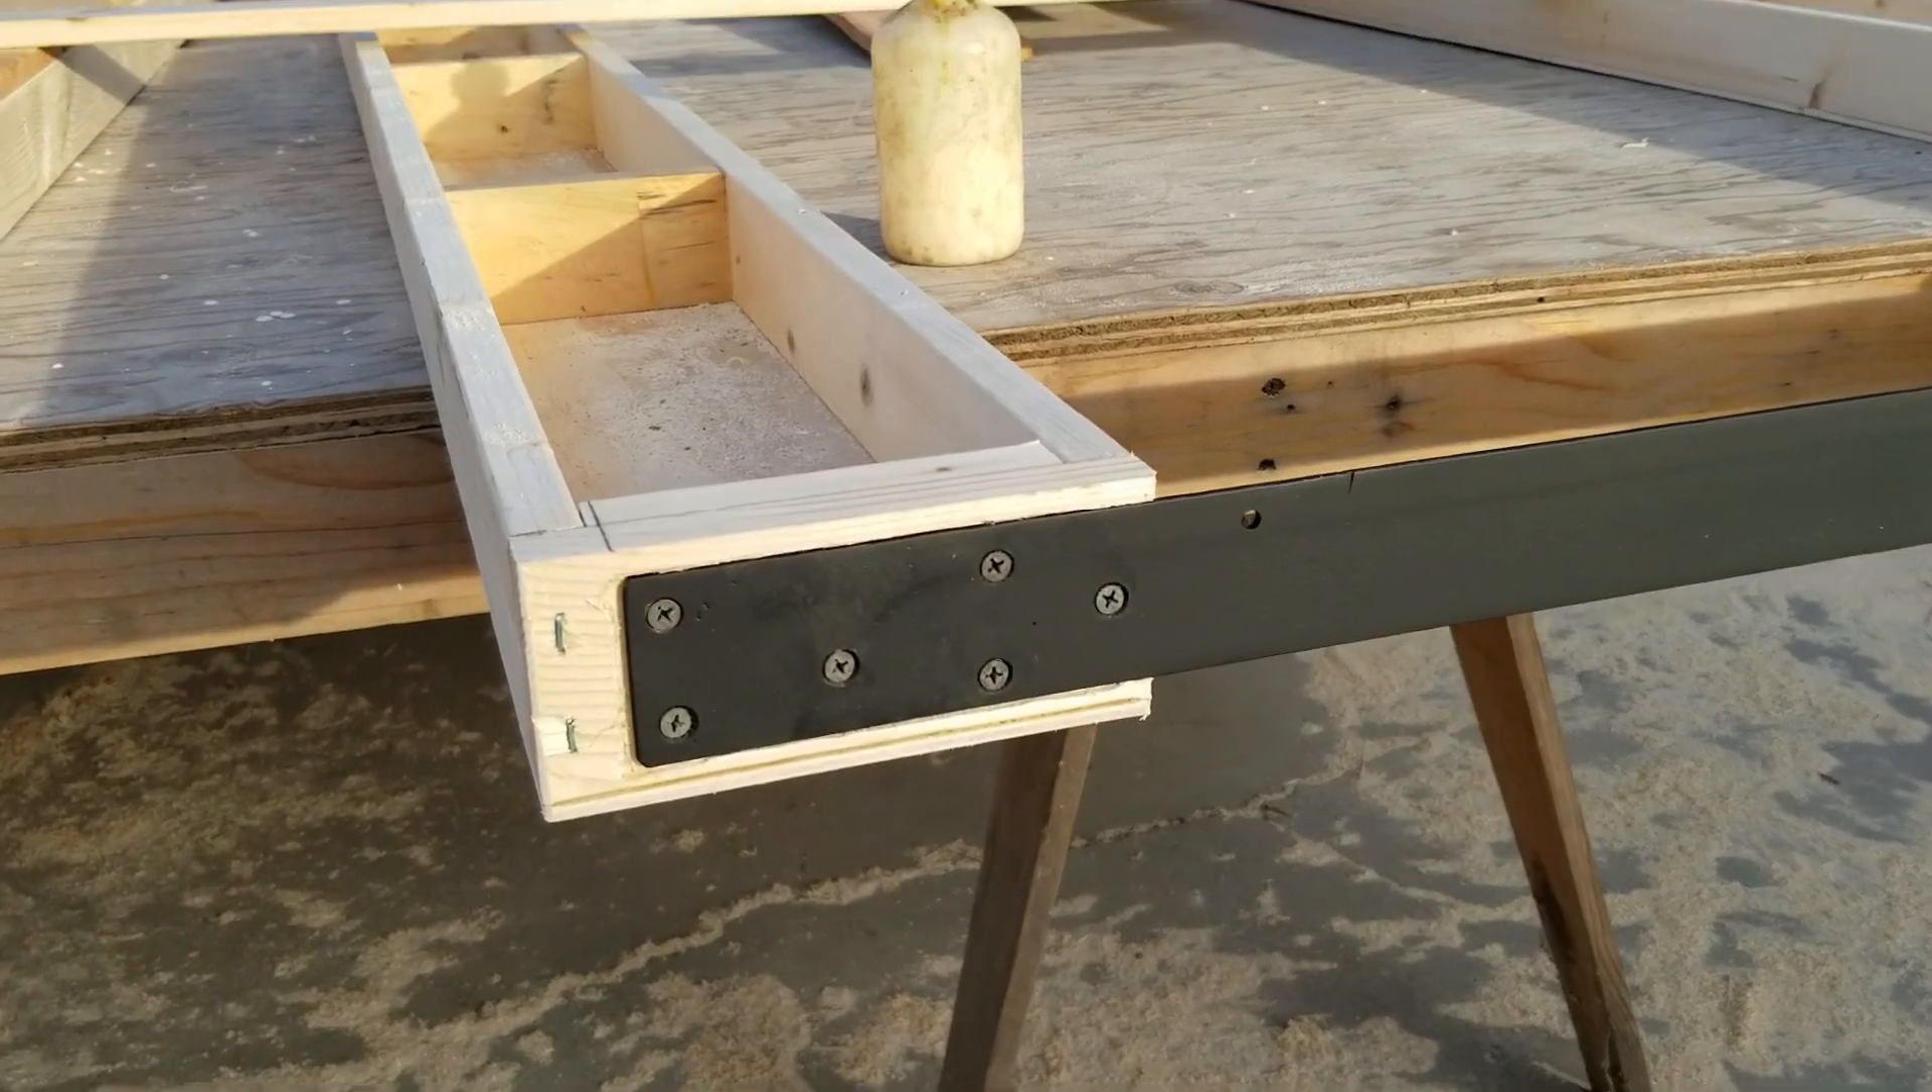The flat stock is all installed i've got several longer flat head screws going through.